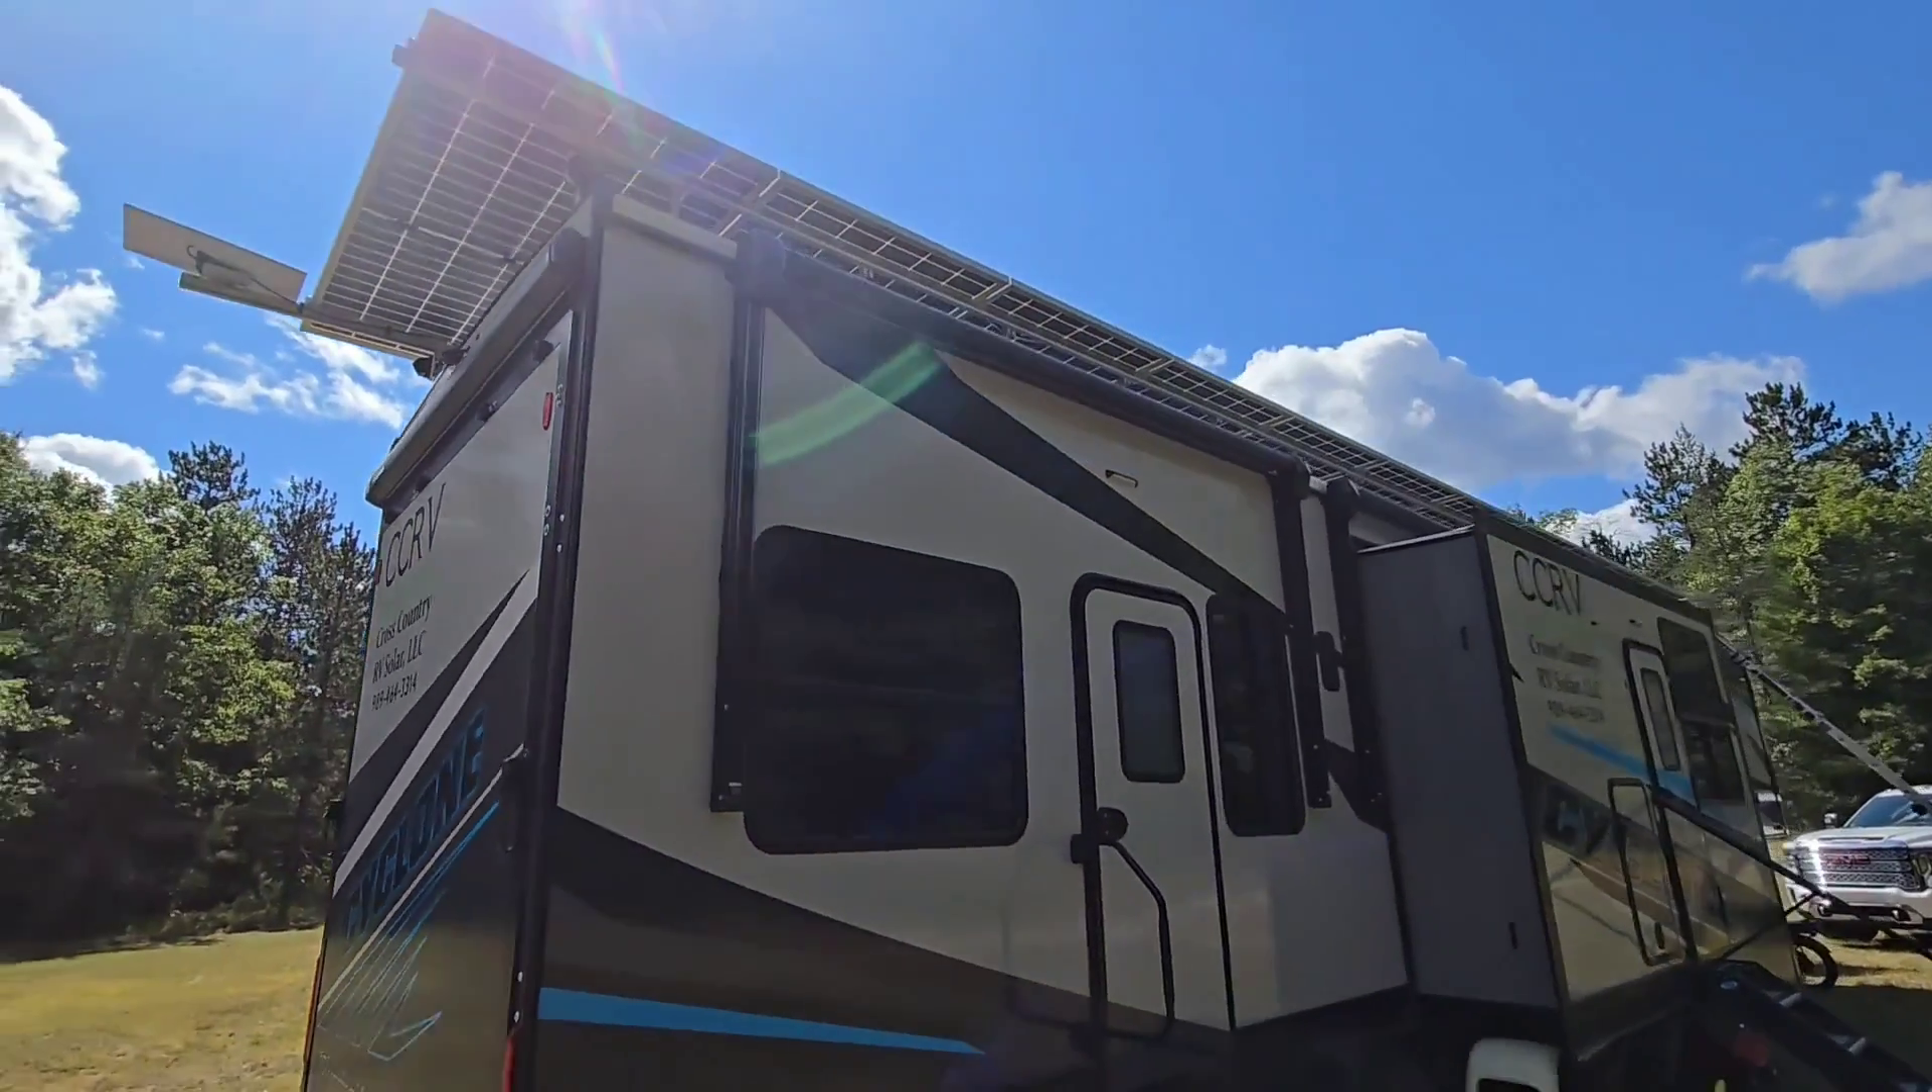You can see that panel sticks out over the back there a little bit, about 10, 12 inches.